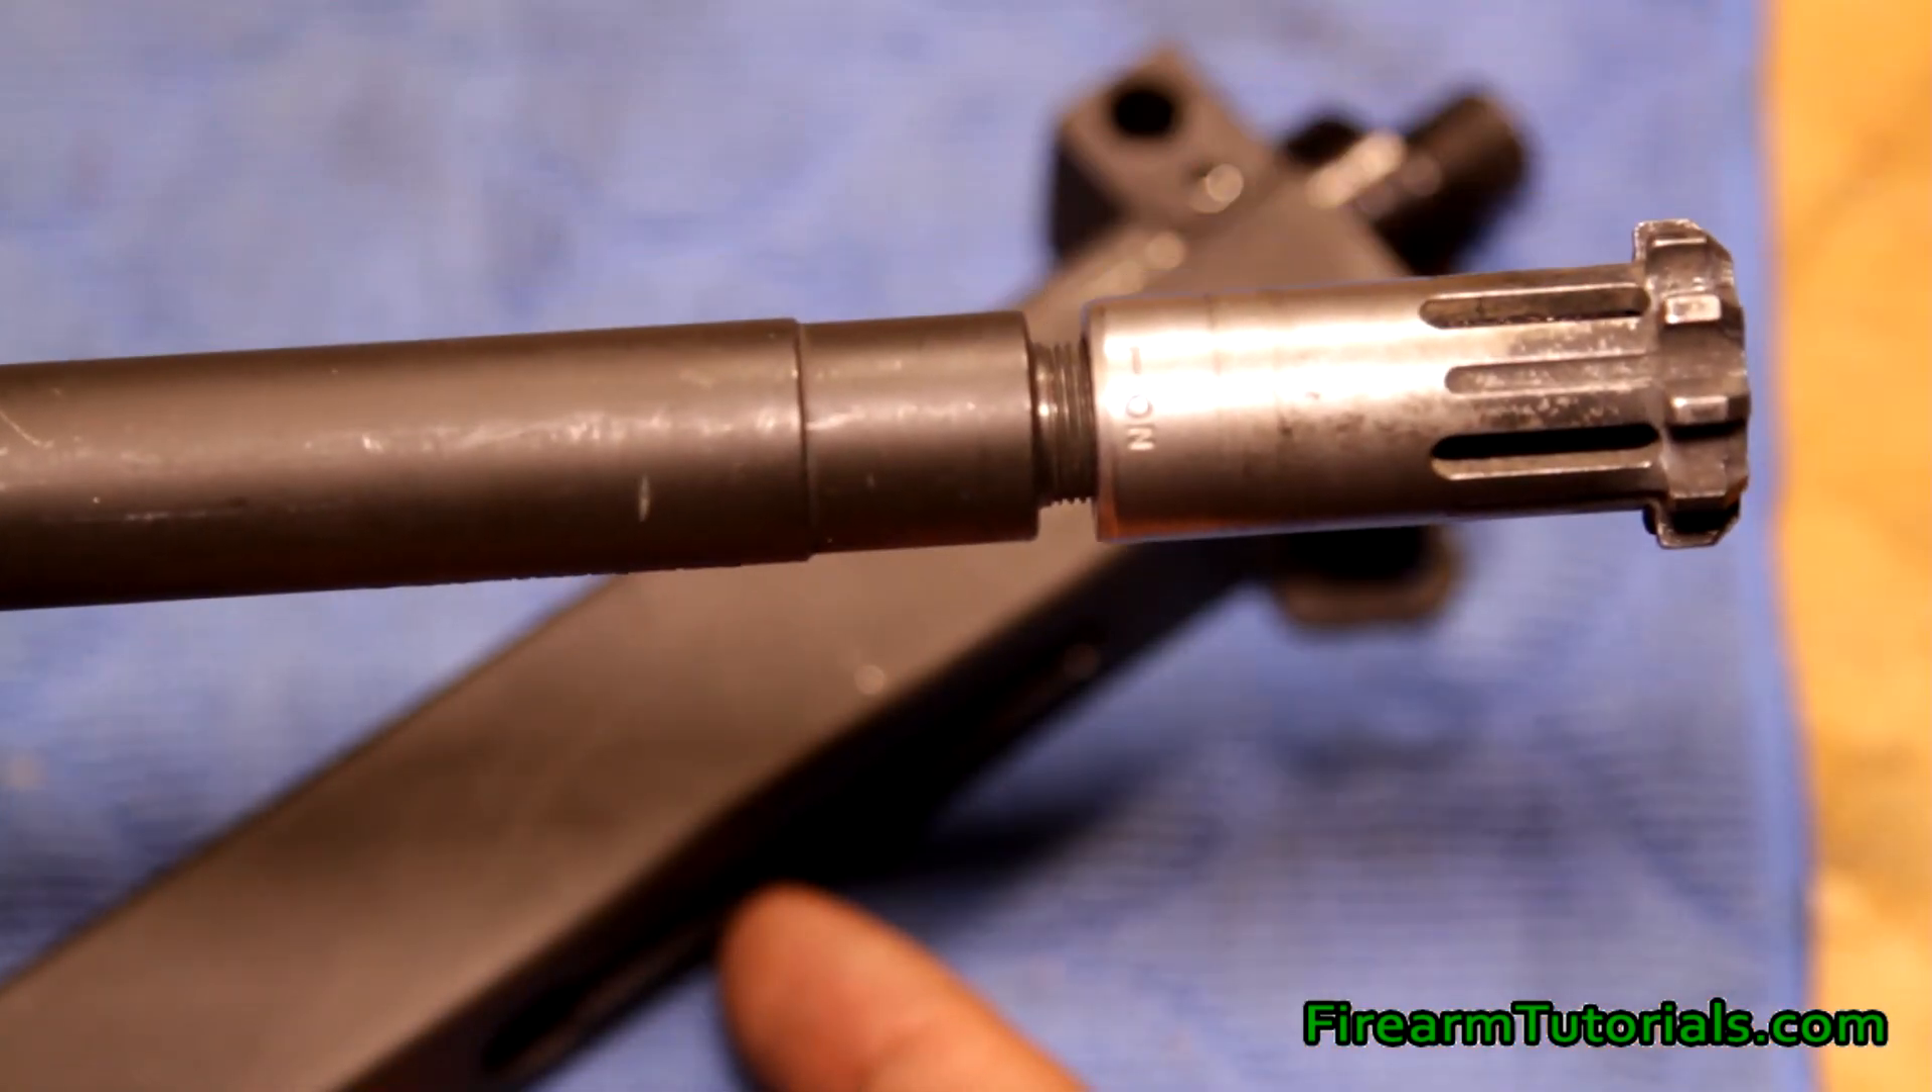You see when I screw the piston on there It bottoms out because the threads aren't deep enough to go all the way to the shoulder of the barrel.